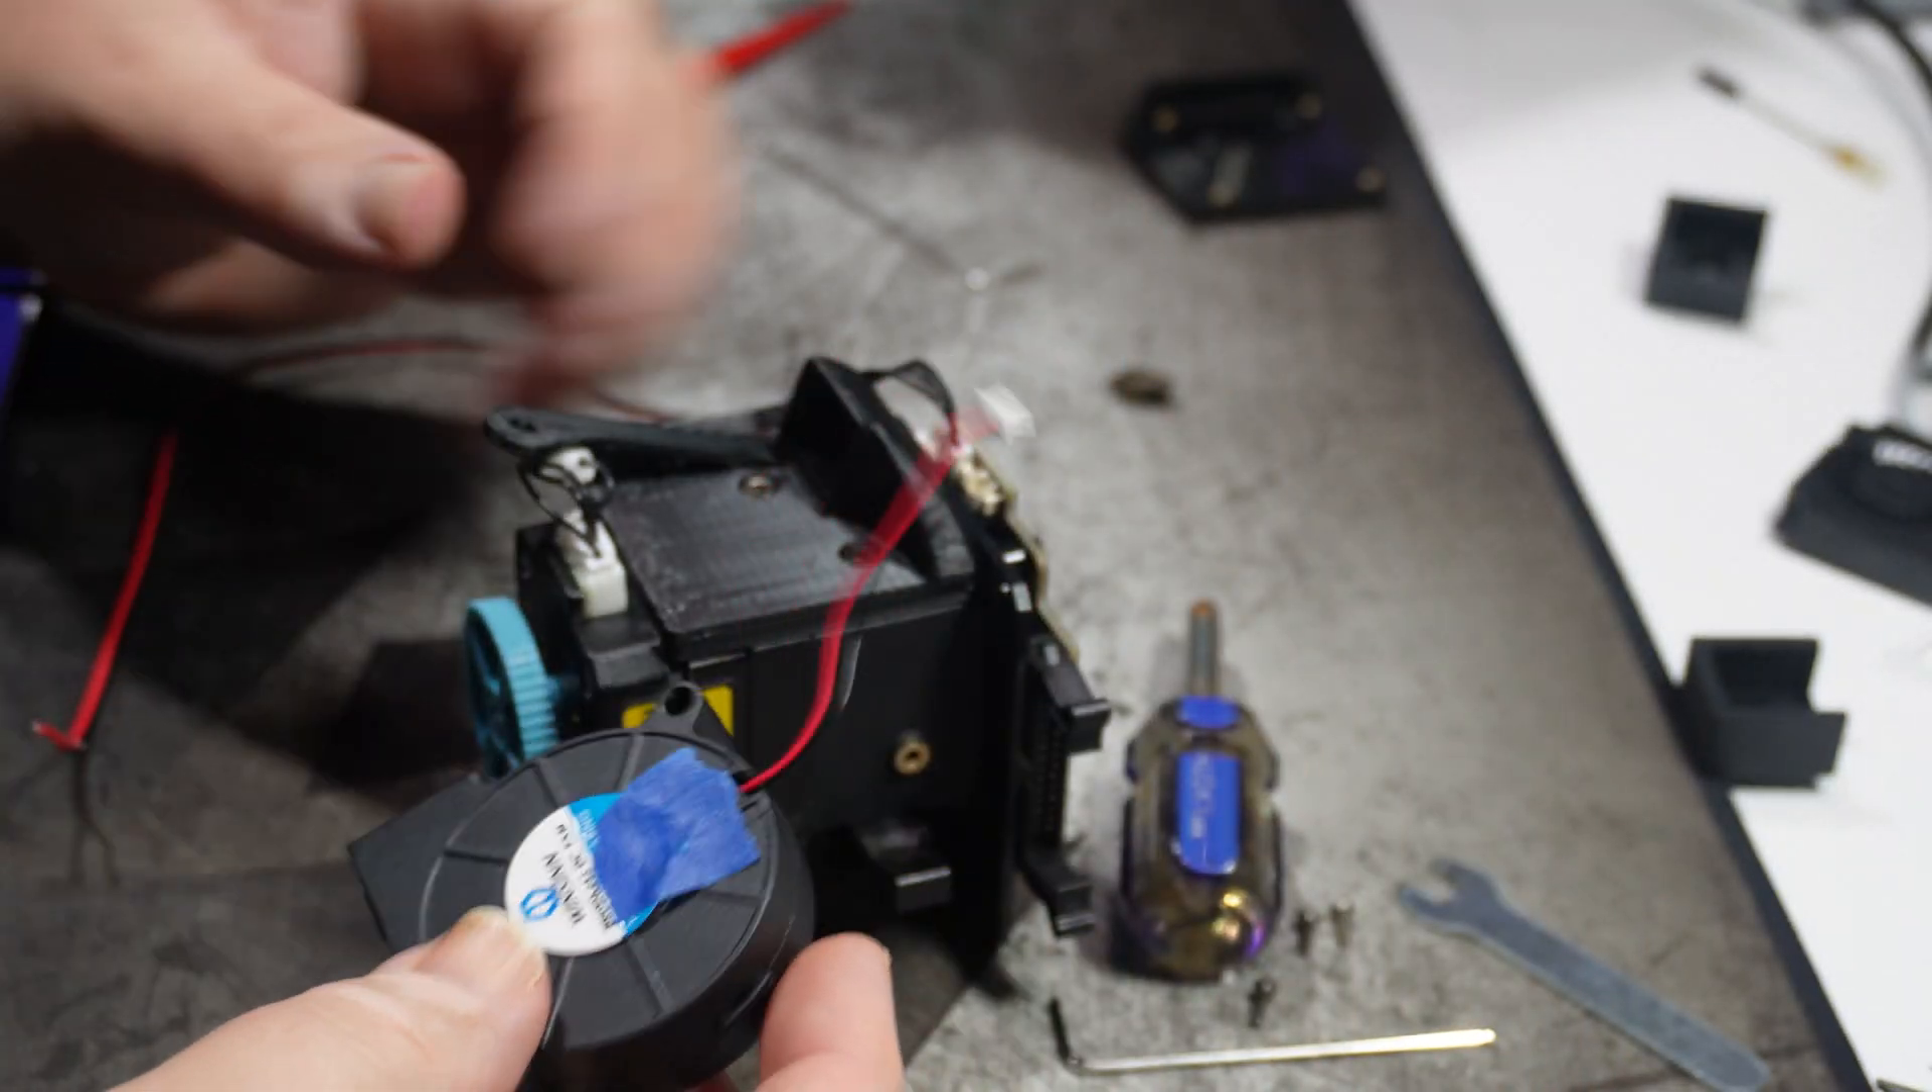There's a piece of tape here holding the label down because I'm gluing it back down.